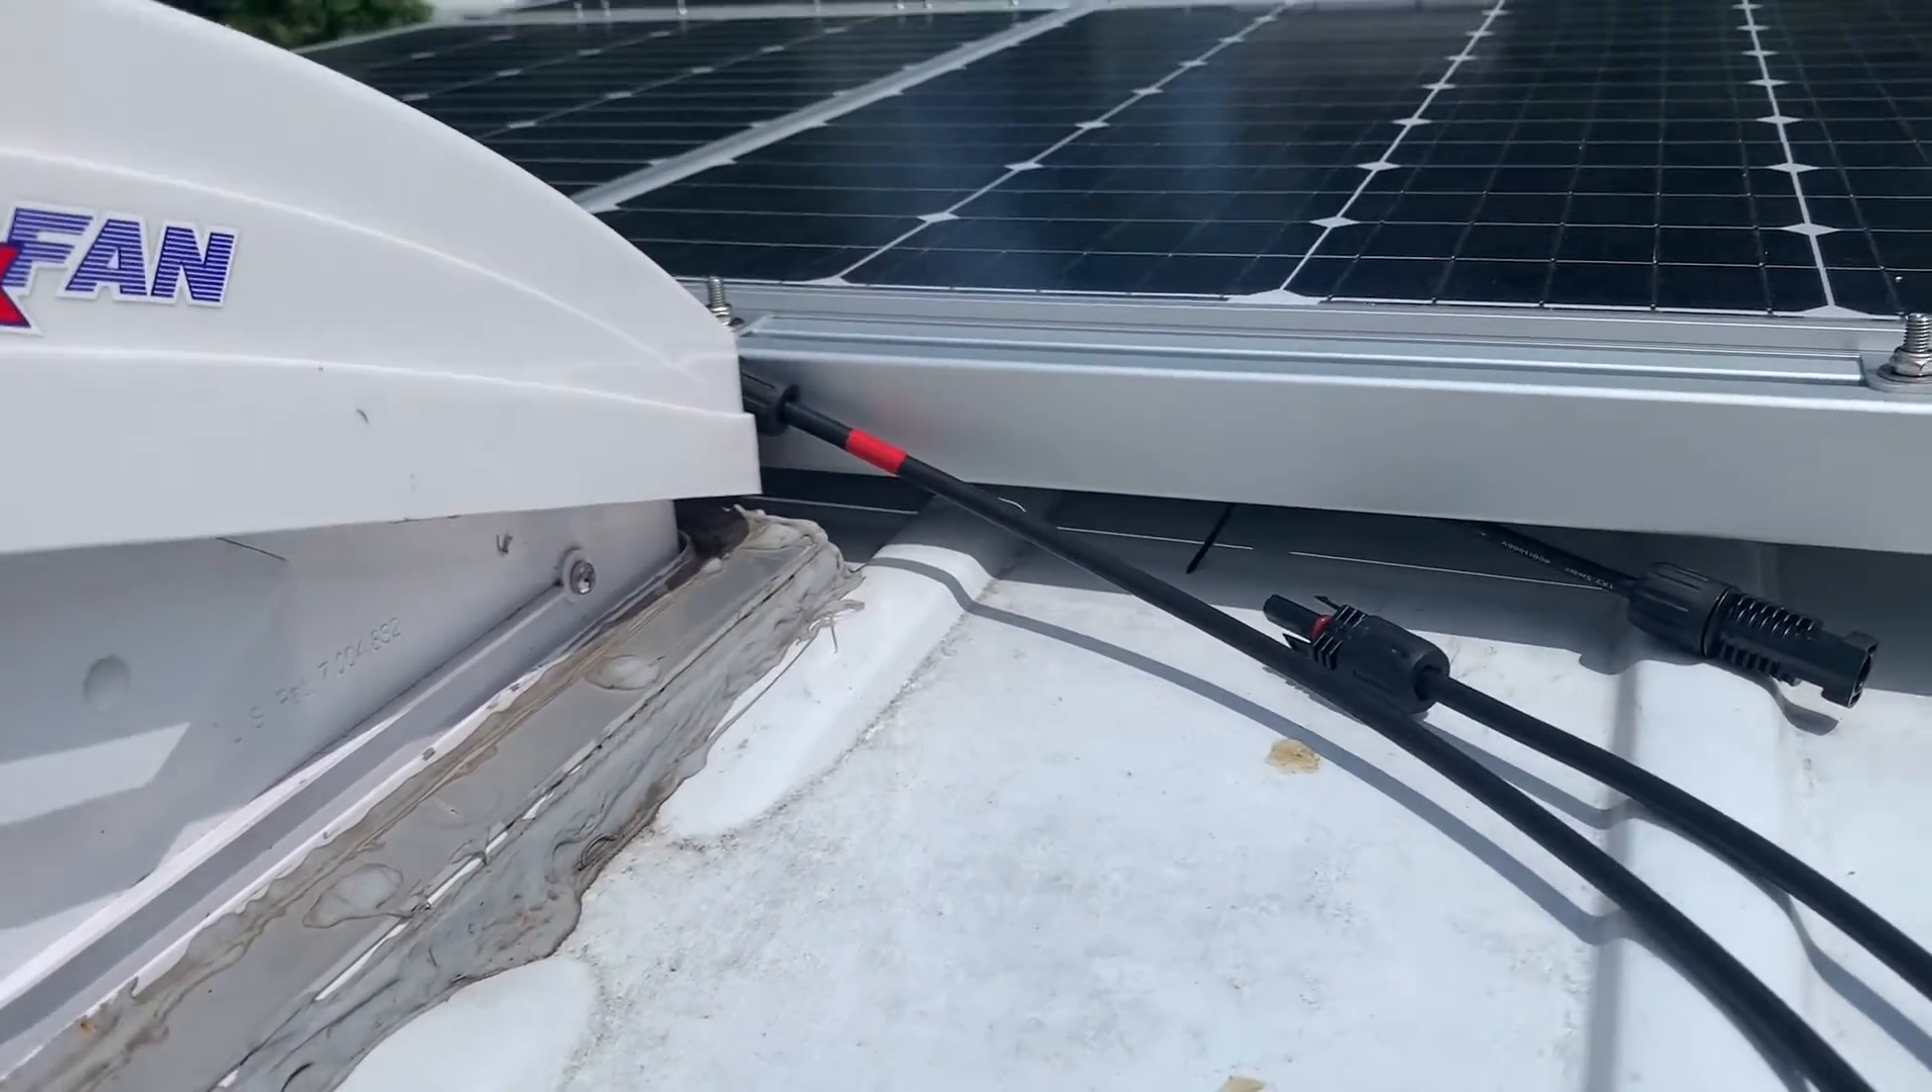Okay, I've run the wires. I don't have them hooked up to the solar panels yet.